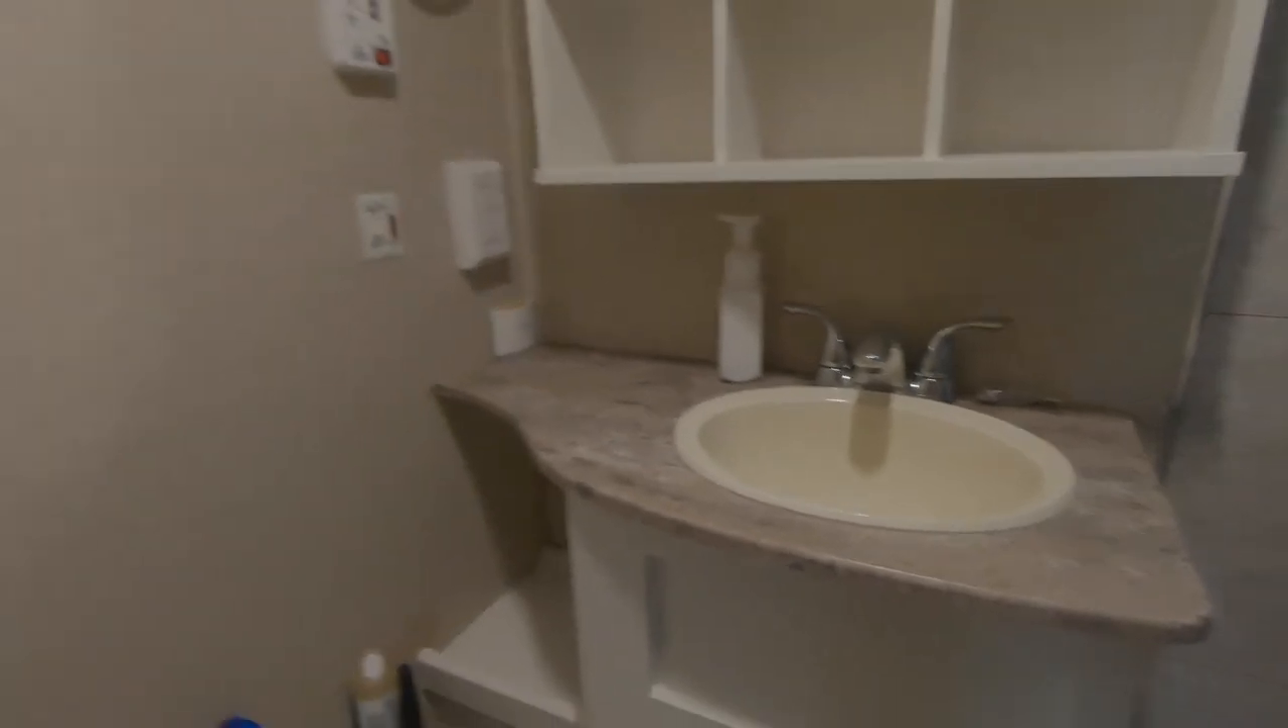The new faucet's on.